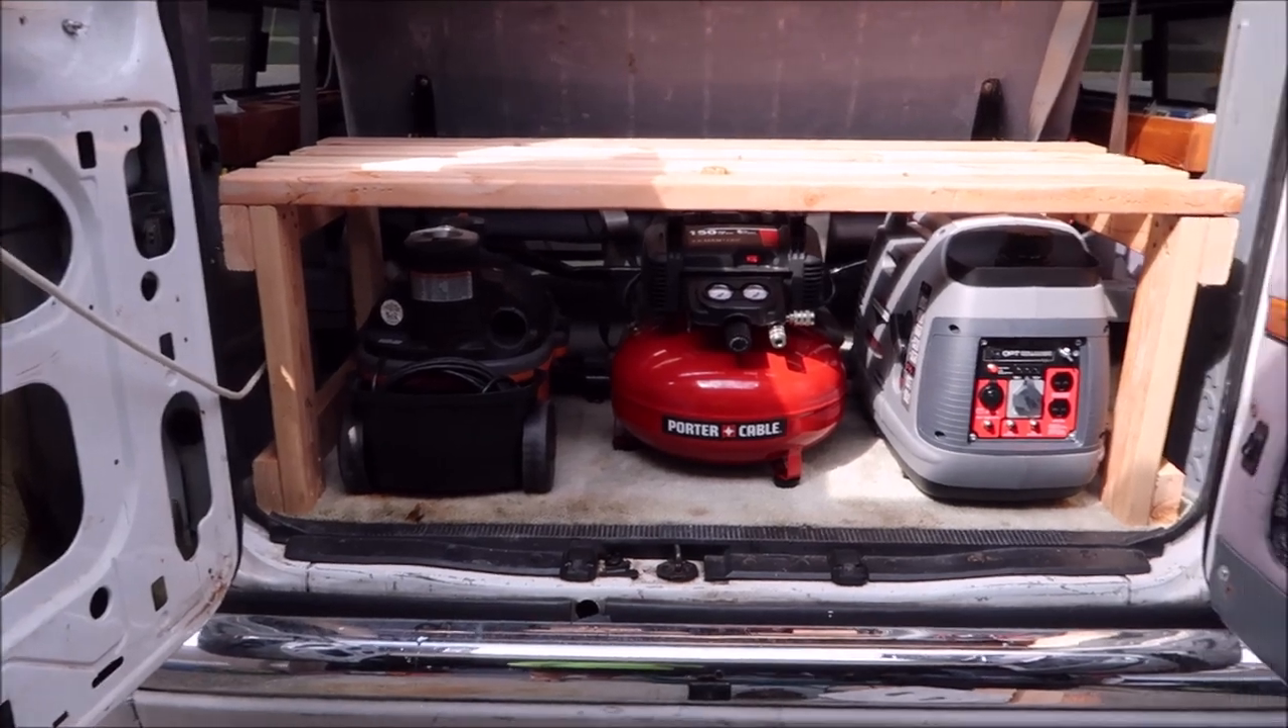I've got a couple other things i'm going to do up on the top part which you'll see in part three but uh this is the platform built ready to go.